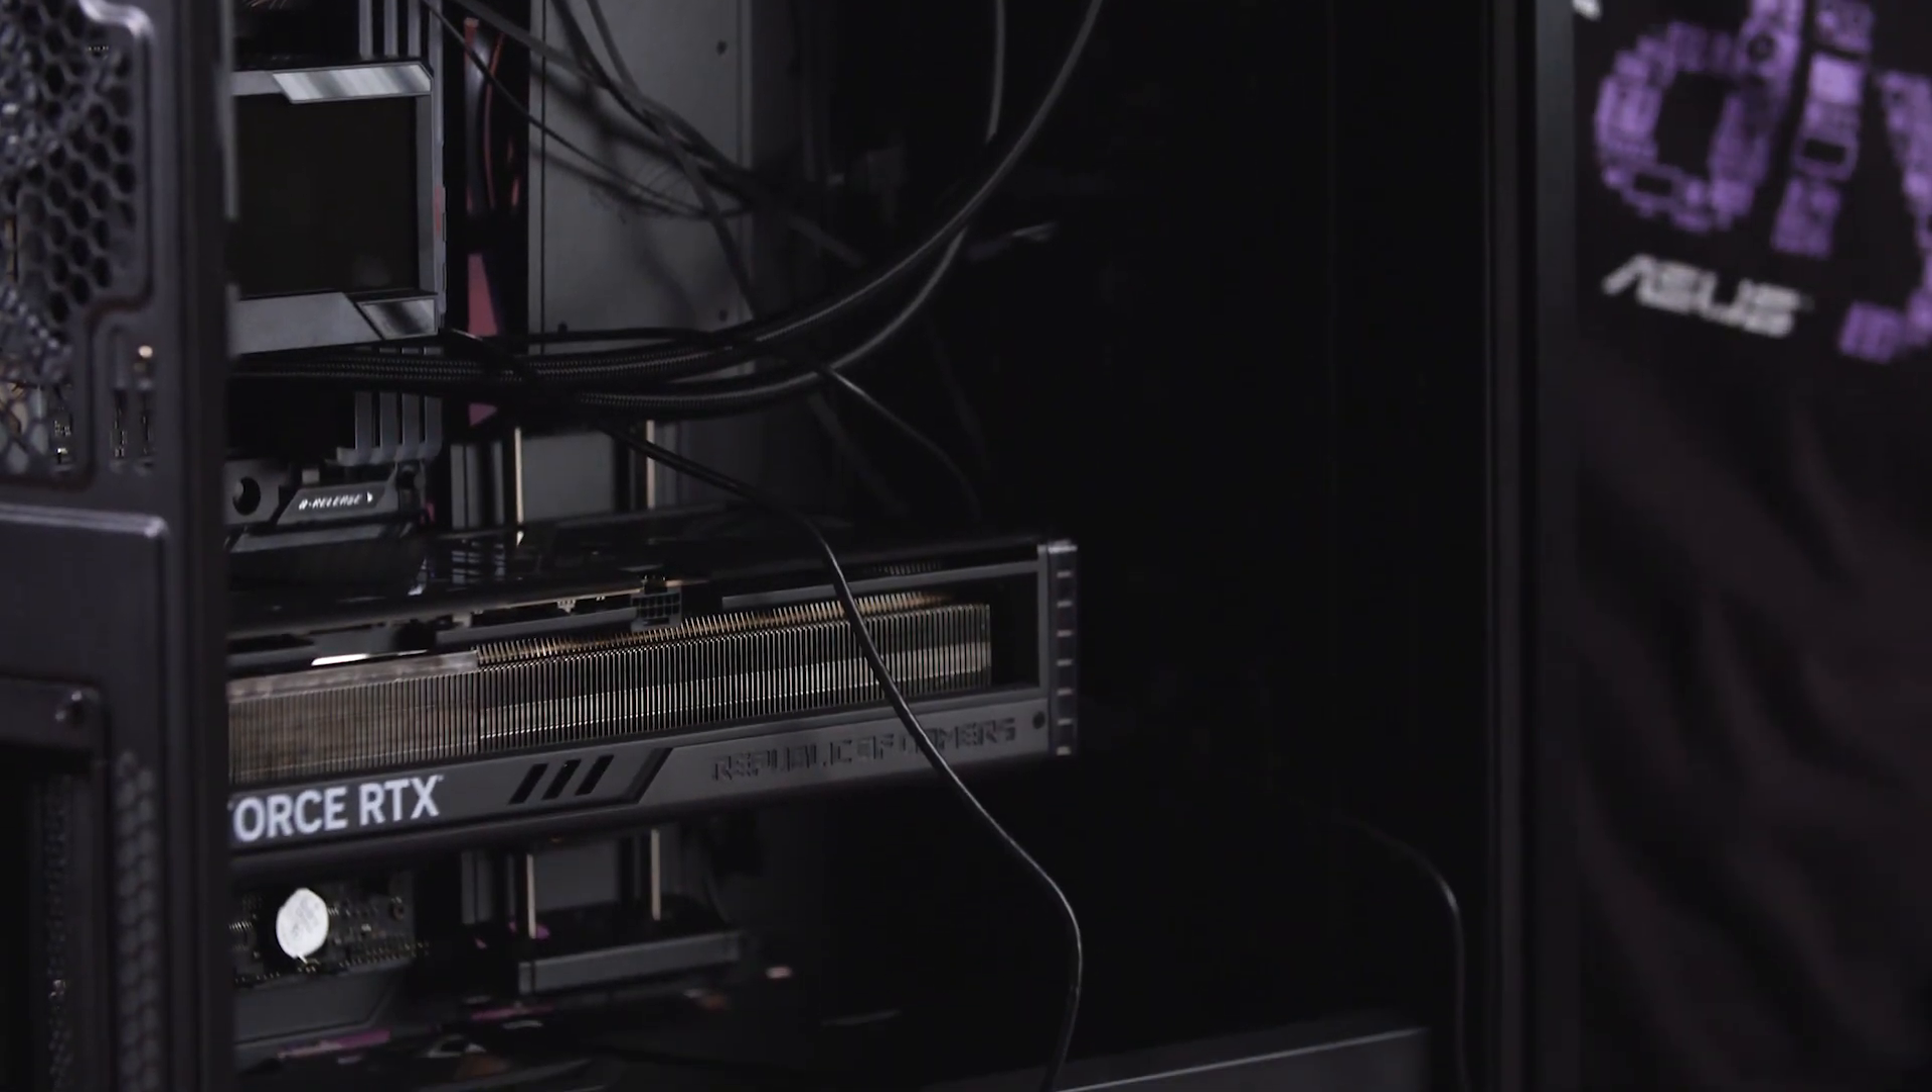So we can see we've got our graphics card installed.